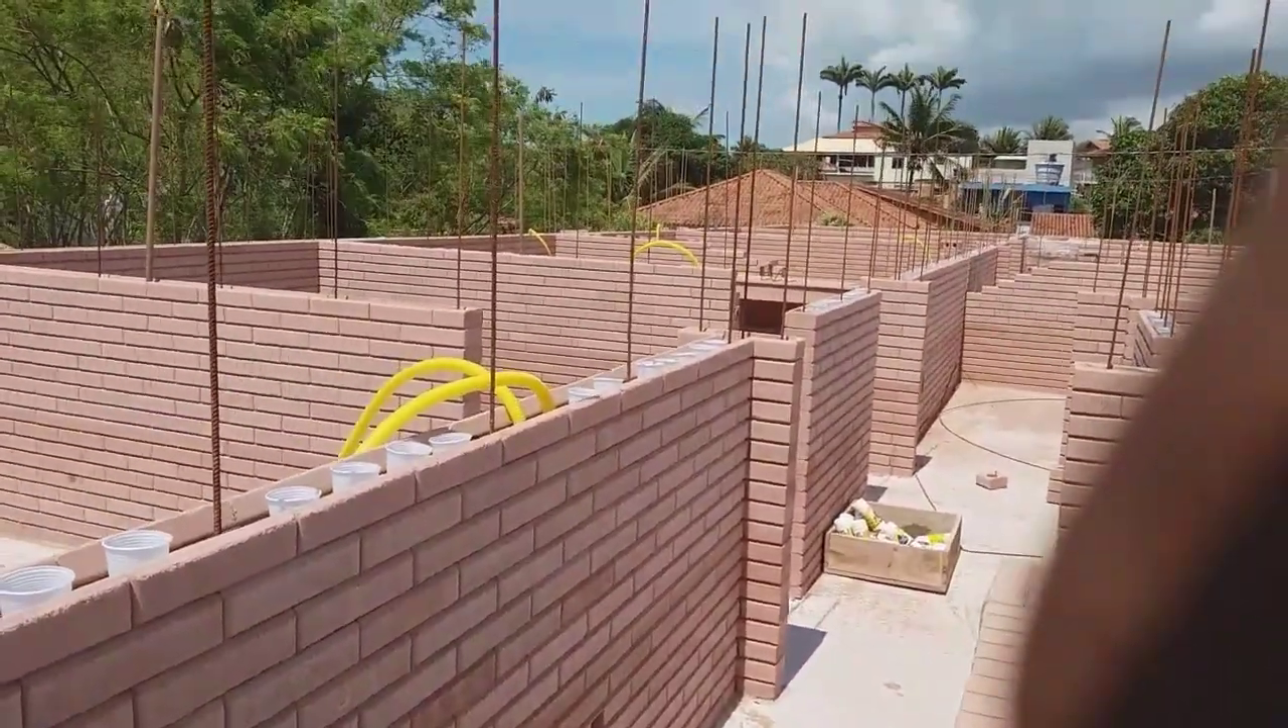Vocês estão vendo aí Os copinhos Já está colocados Né.